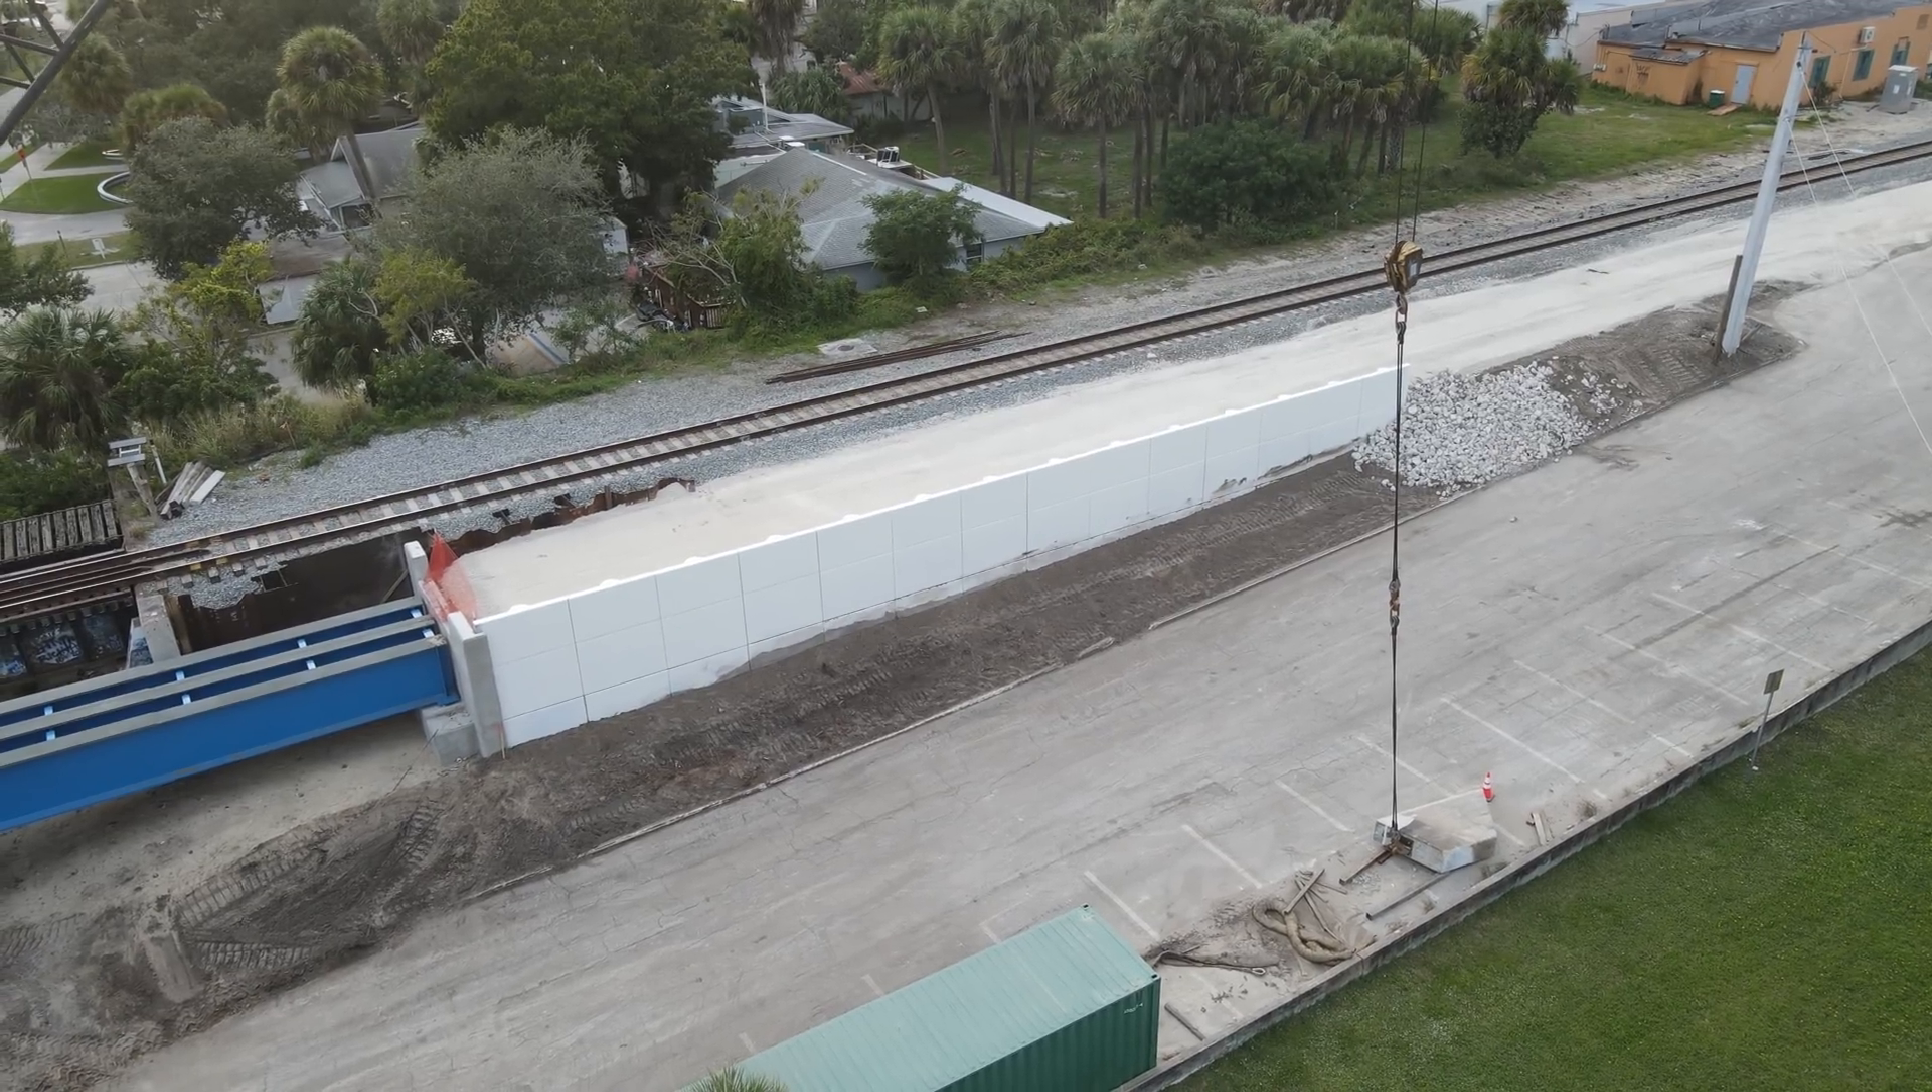Past the bridge, a retaining wall has been installed and subroadbed has been laid in preparation for the second track.